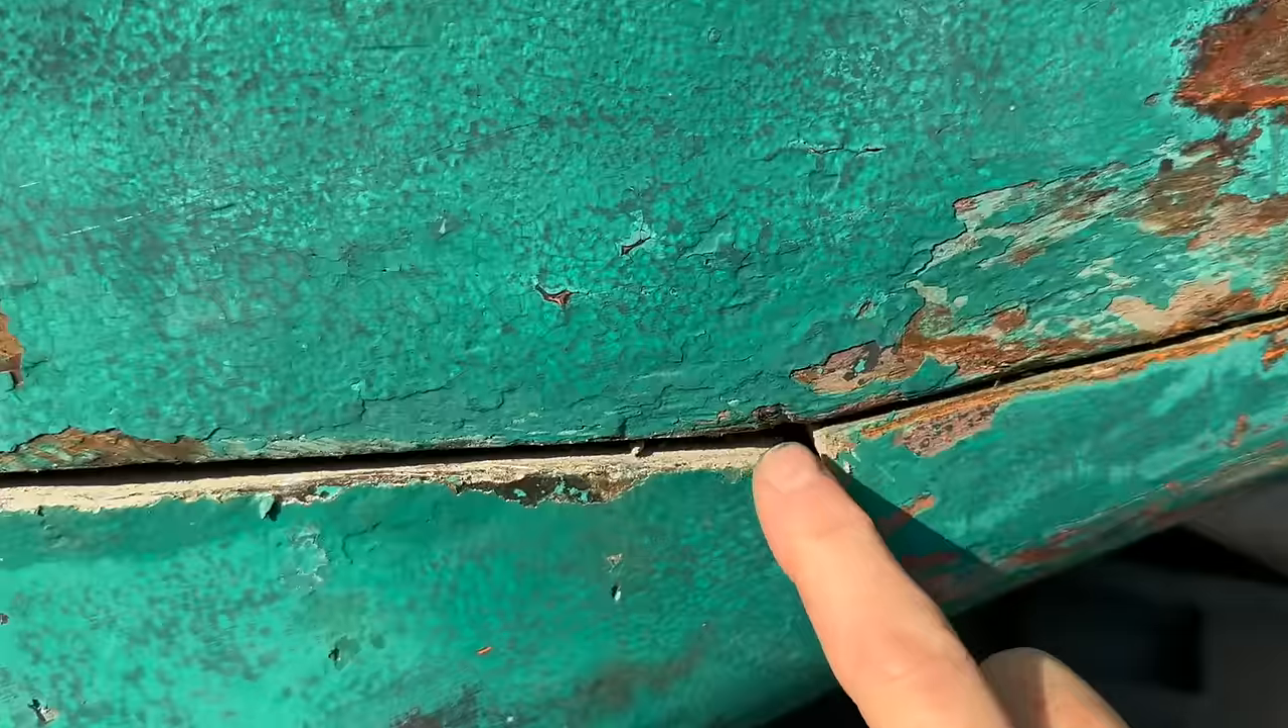Down here, however, where the keel meets the garboard, that is a bigger gap than I feel comfortable with.